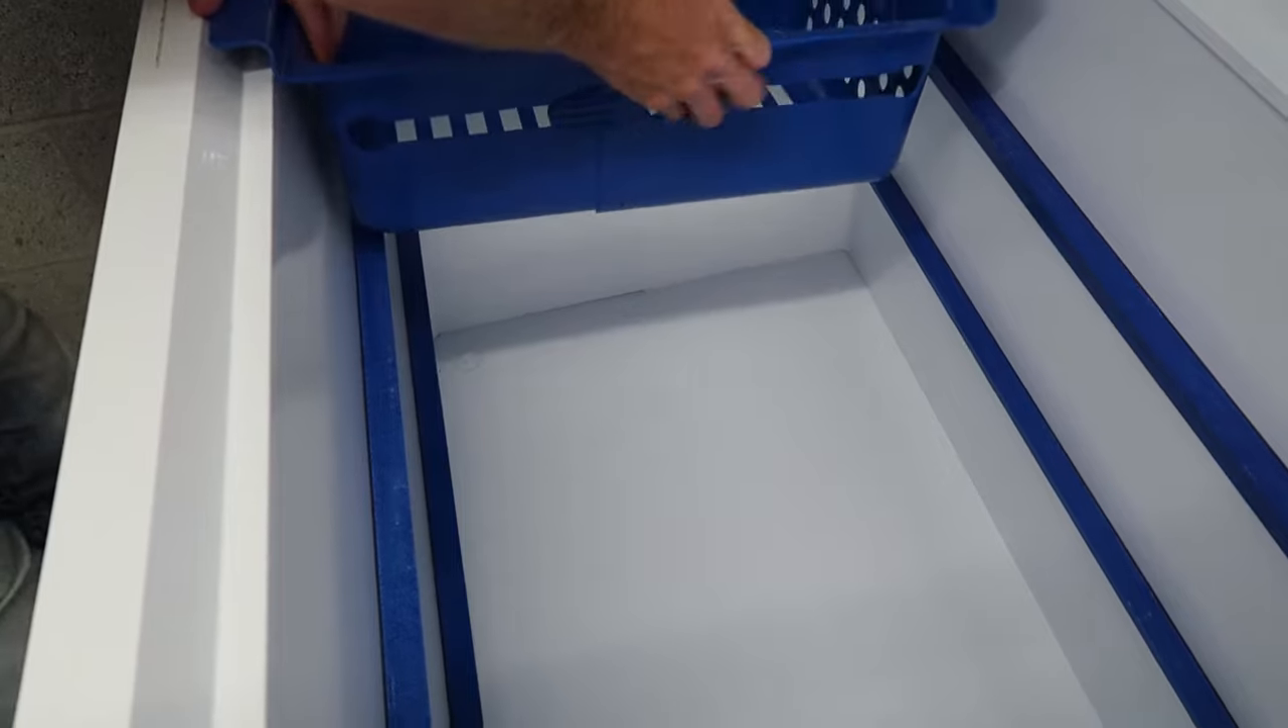We've got both sets of rails installed and now we're ready to put the baskets in and load them up with meat.